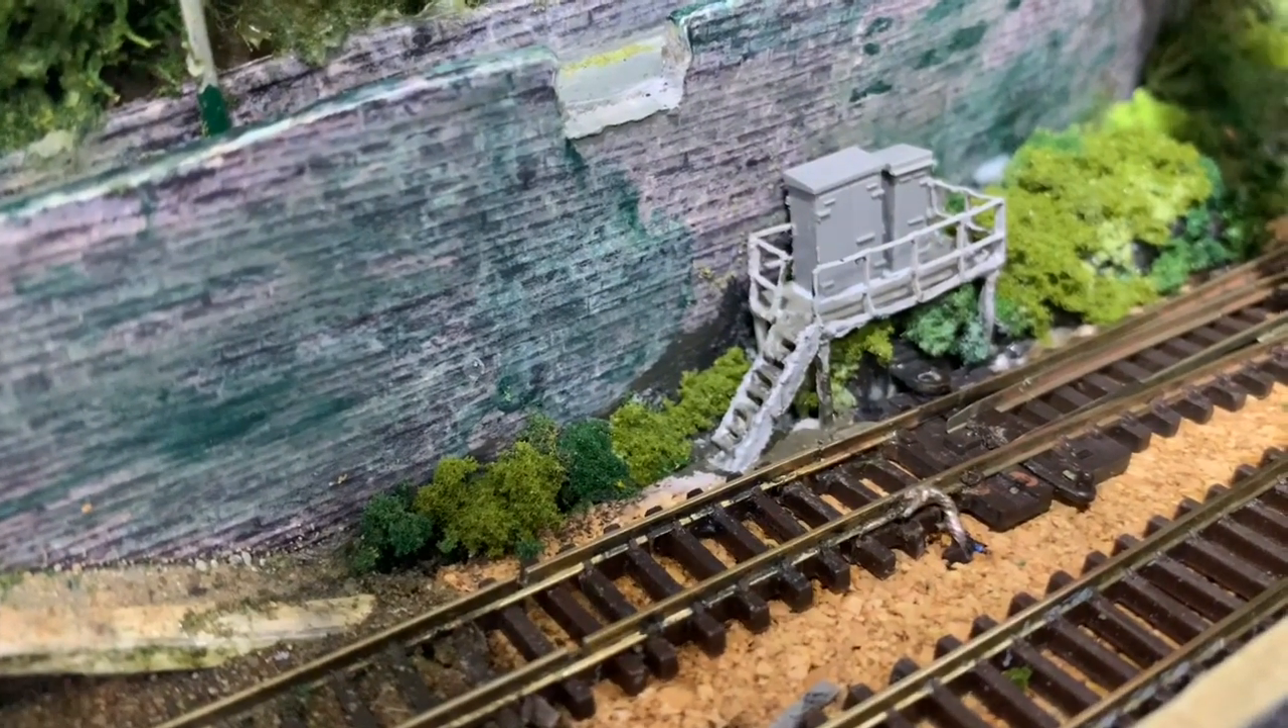As you can see the um staging and some relay boxes have been fitted.